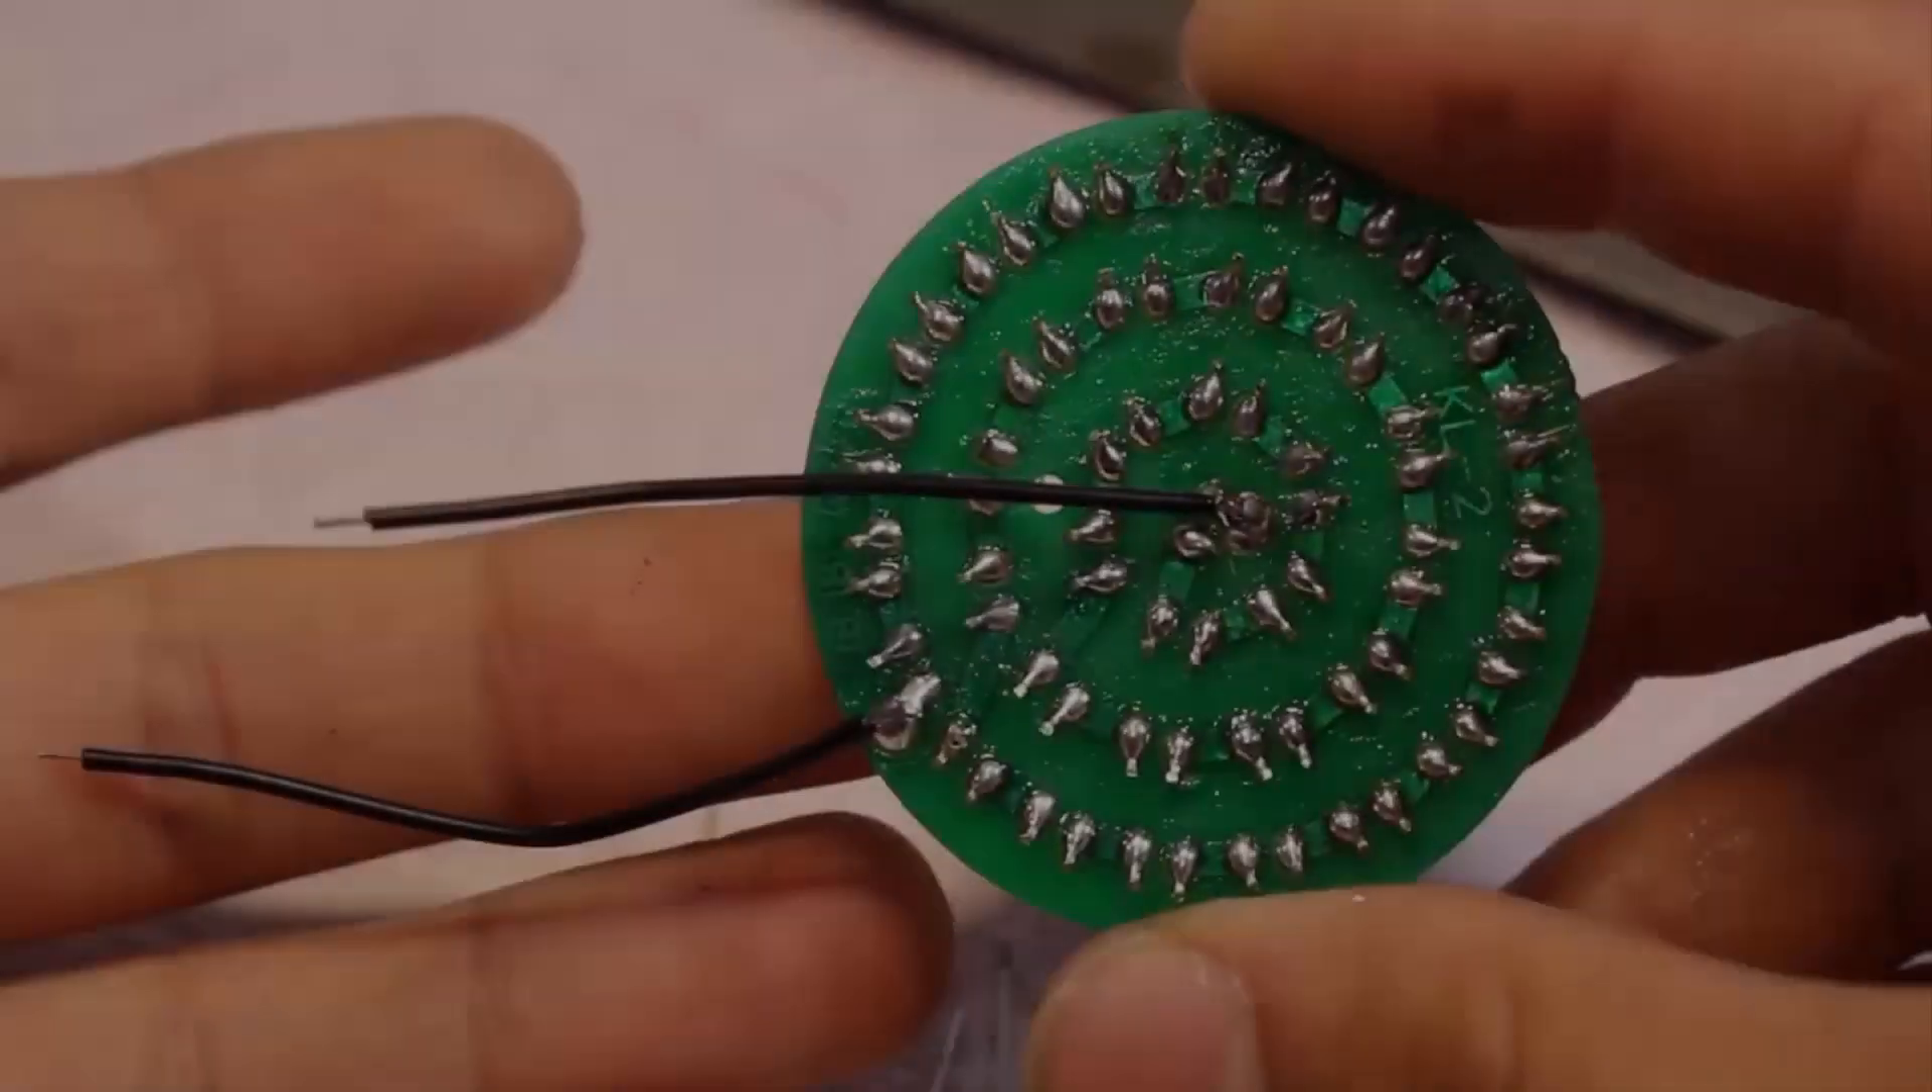И вот что у нас получилось провода питания у нас припаяны.